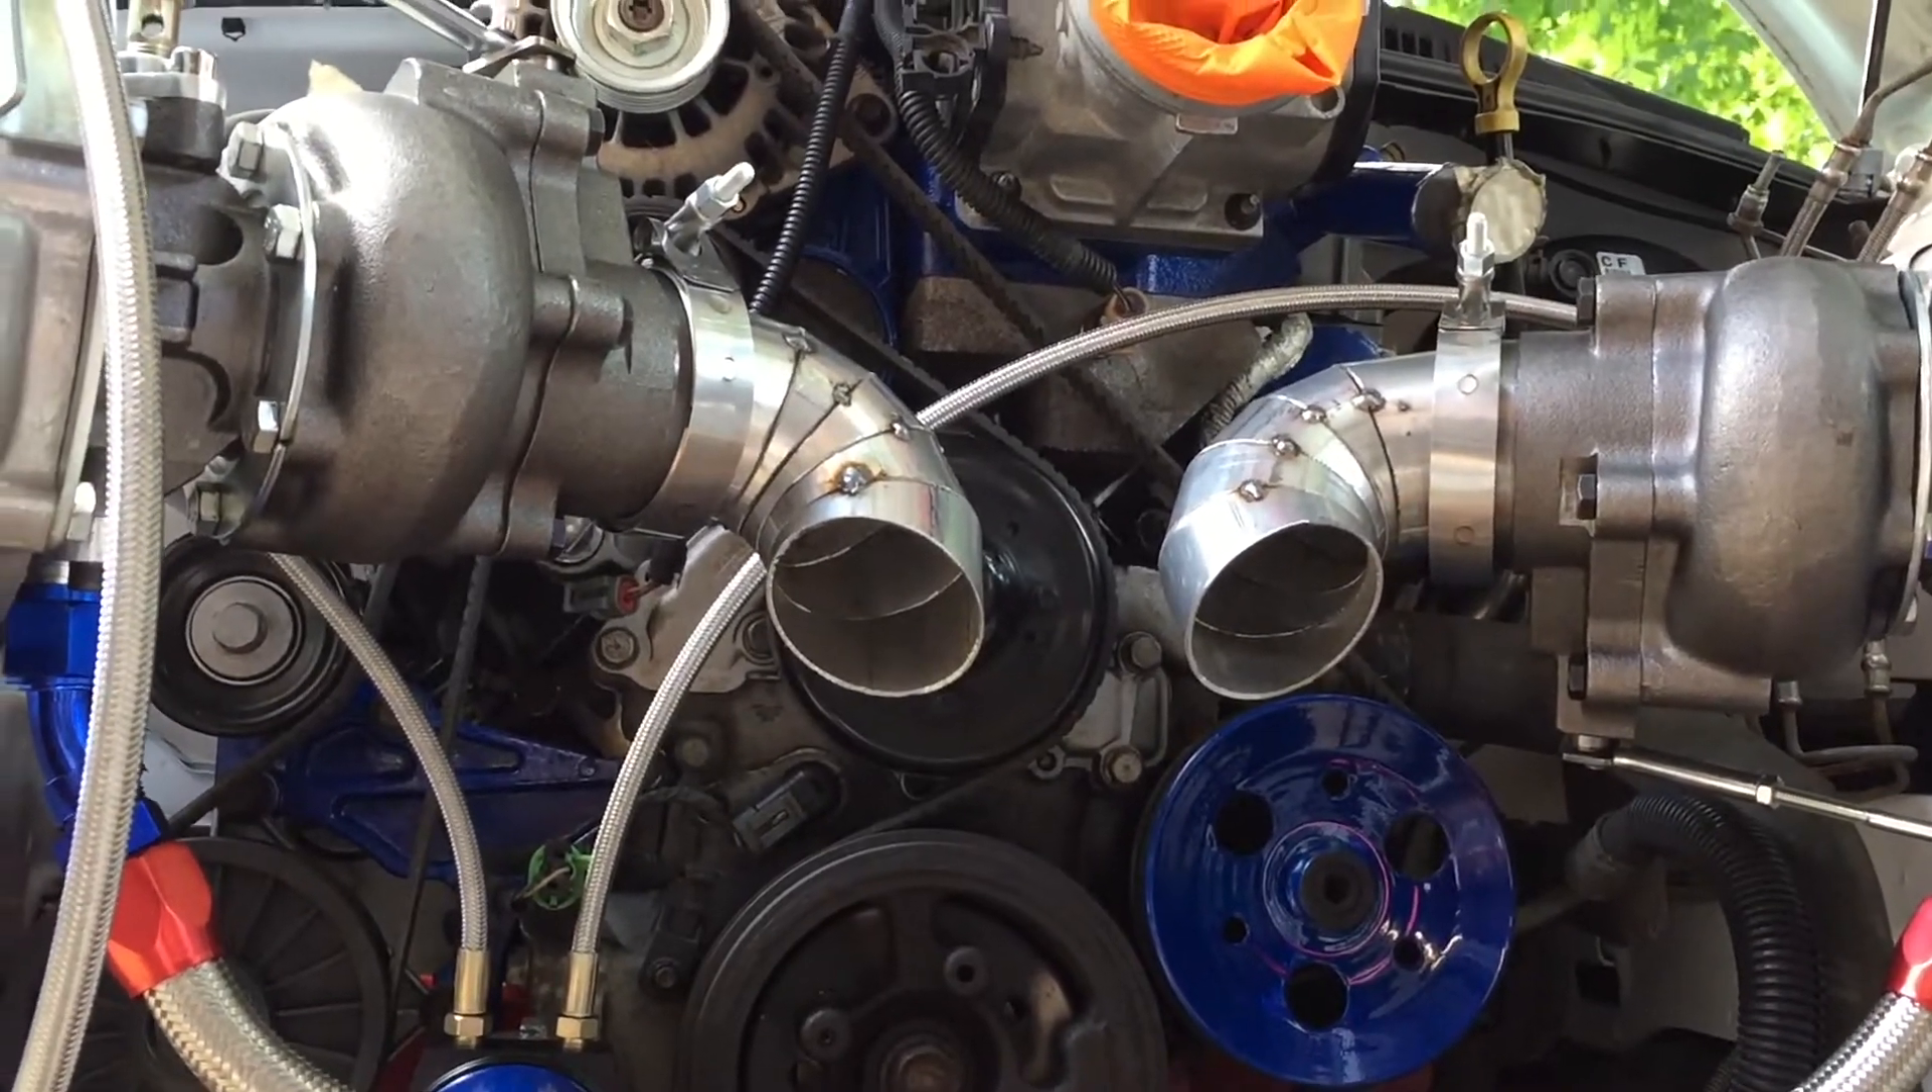All right well I got my lobster tails all mocked up now we gotta get the down pipe hooked up to the lobster tail.